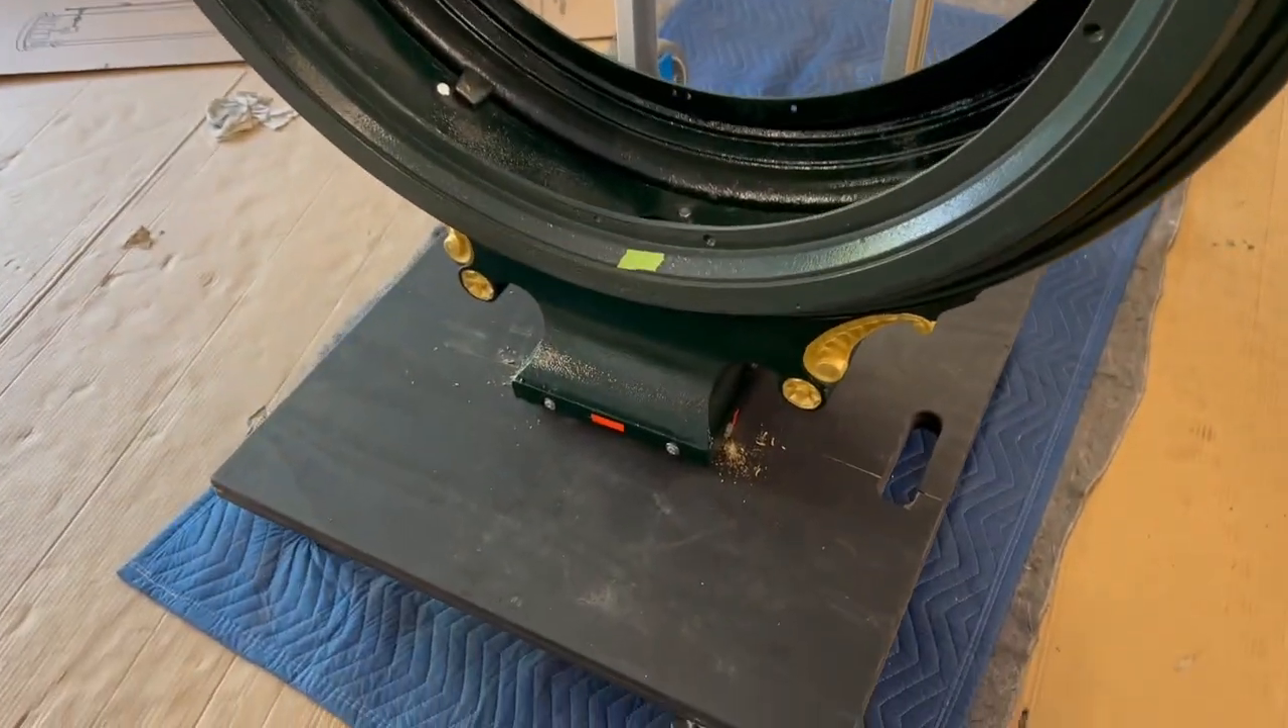We have the main ring set on the saddle and we'll get this bolted up and then we'll put the crown on top.